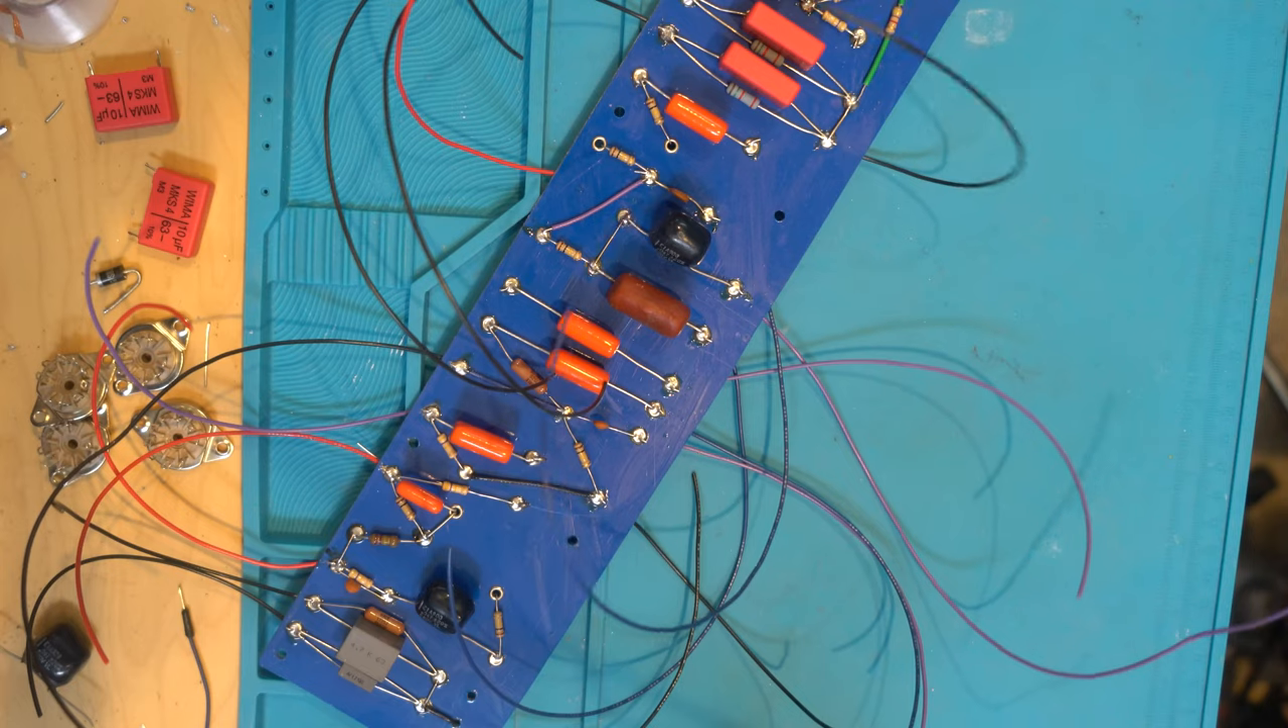So but I do have all of this board completed as you can see I've got the wires soldered in so that when you place it in the chassis it will be good to go.